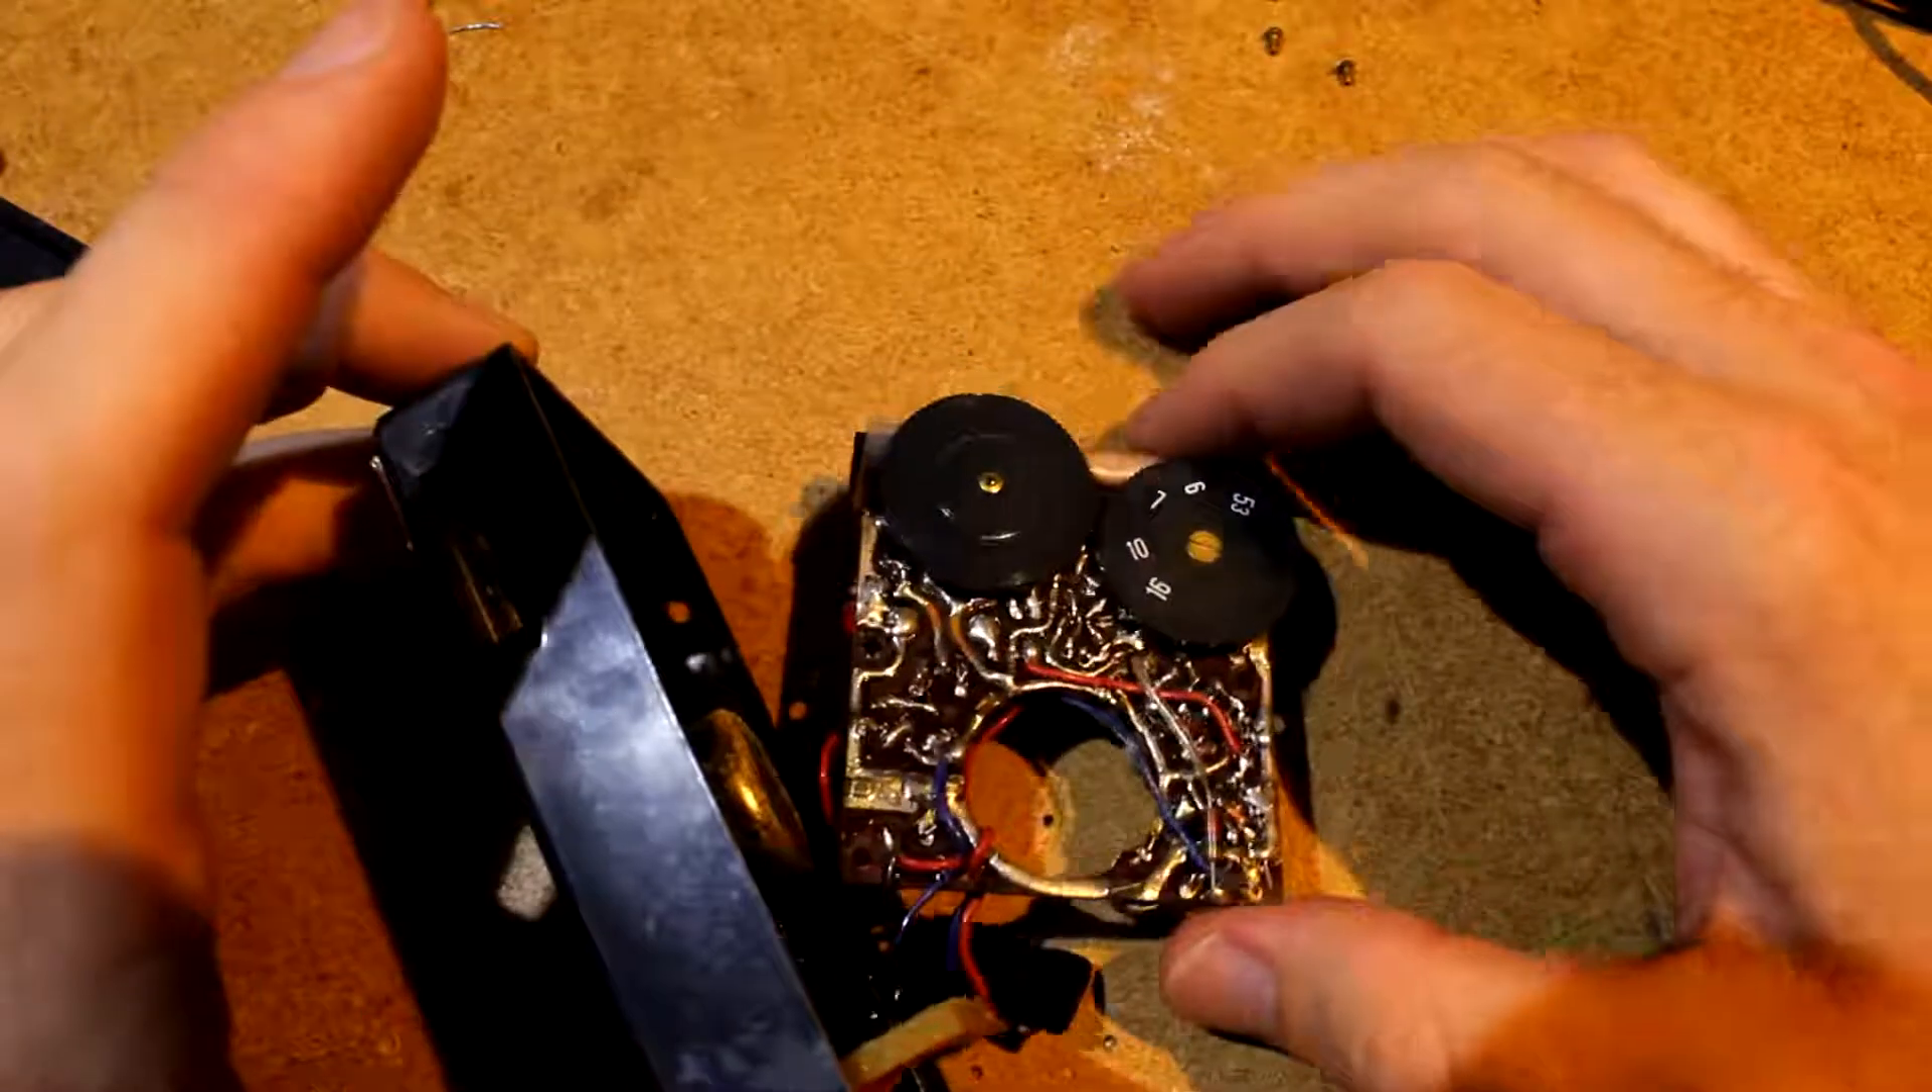There are metal threaded inserts in here that those screws go into so no problems whatsoever the board is out.